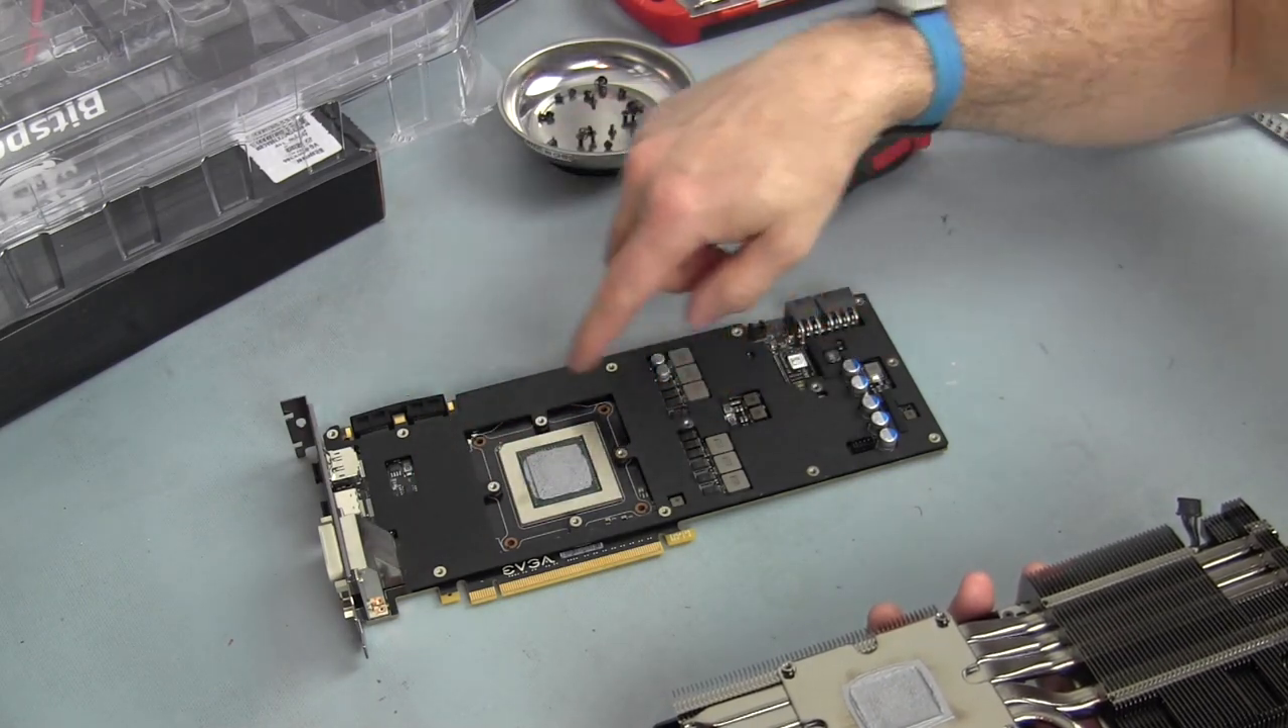So i have all right now as you can see this cooler has another plate that's laid here on top of the pcb and i believe that is also going to have to be removed.